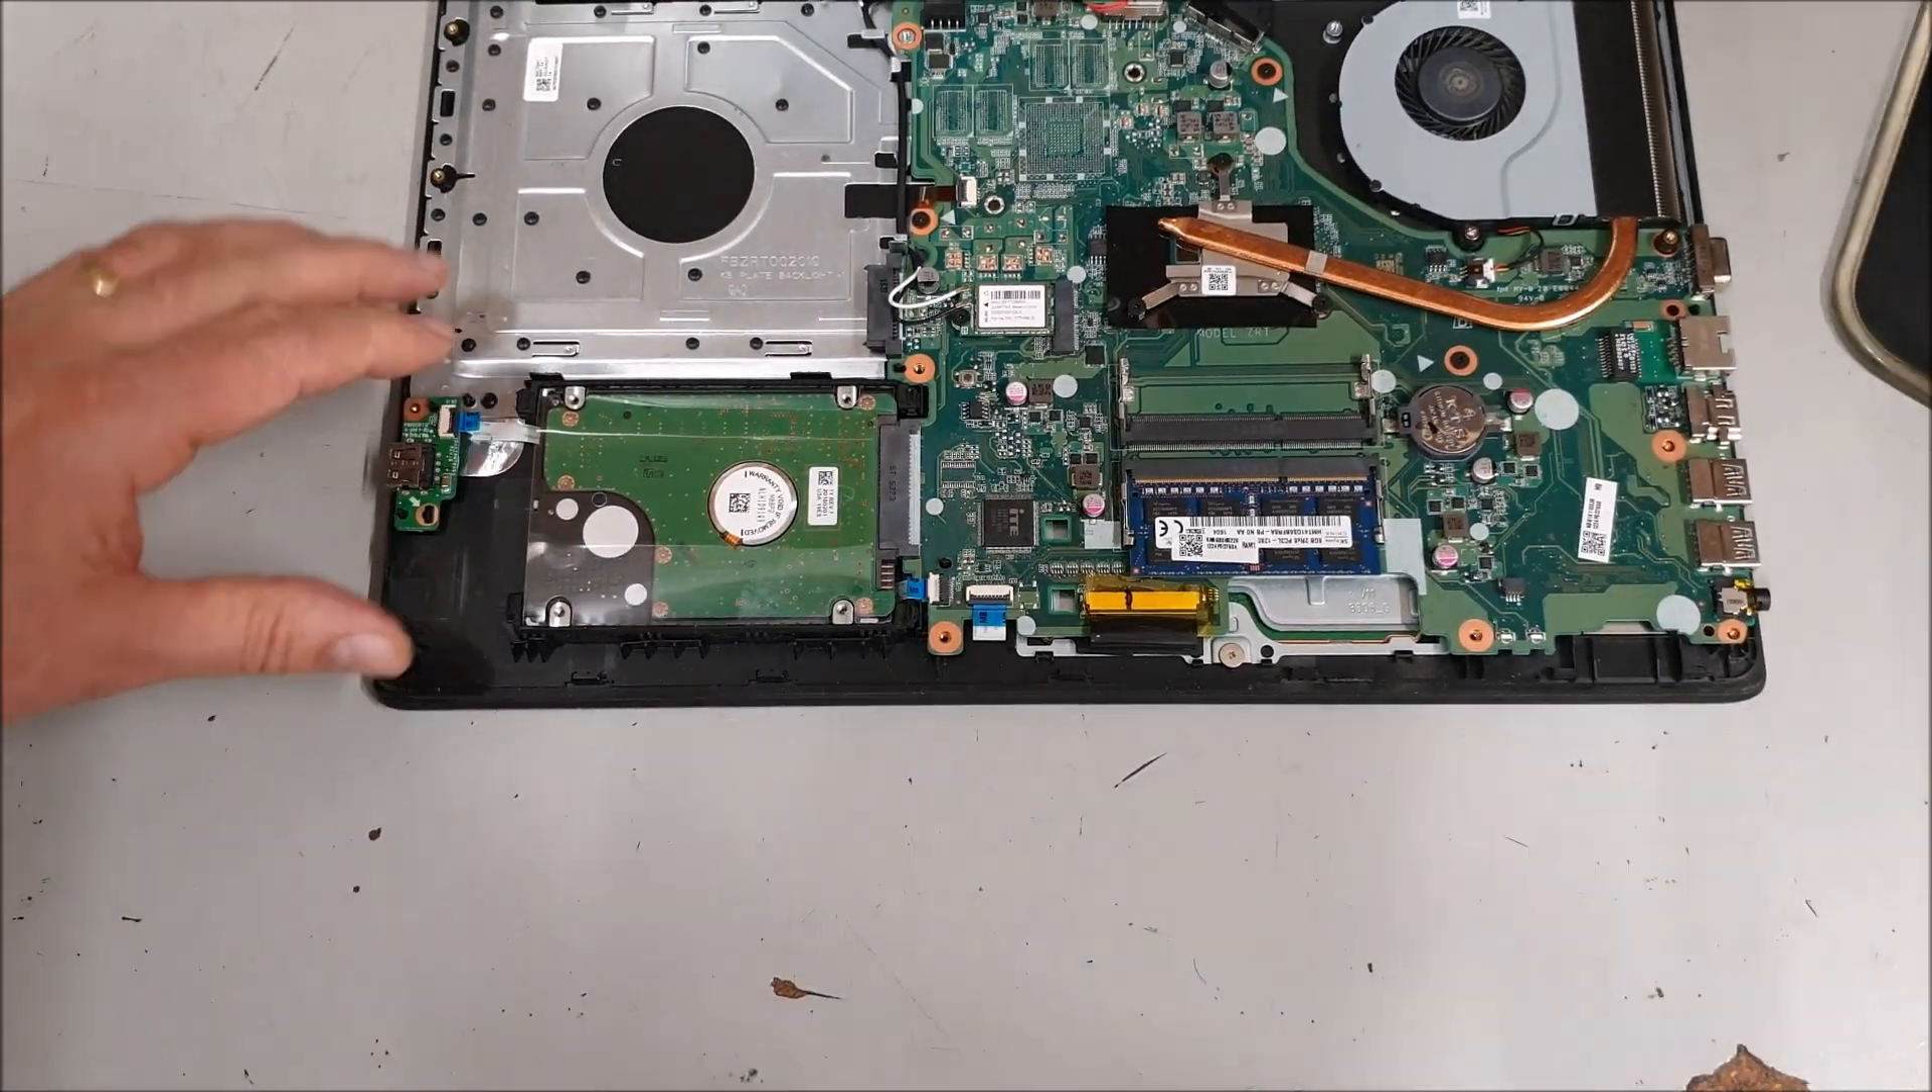Okay there we go and you can see that little tiny there we go that's your case off.